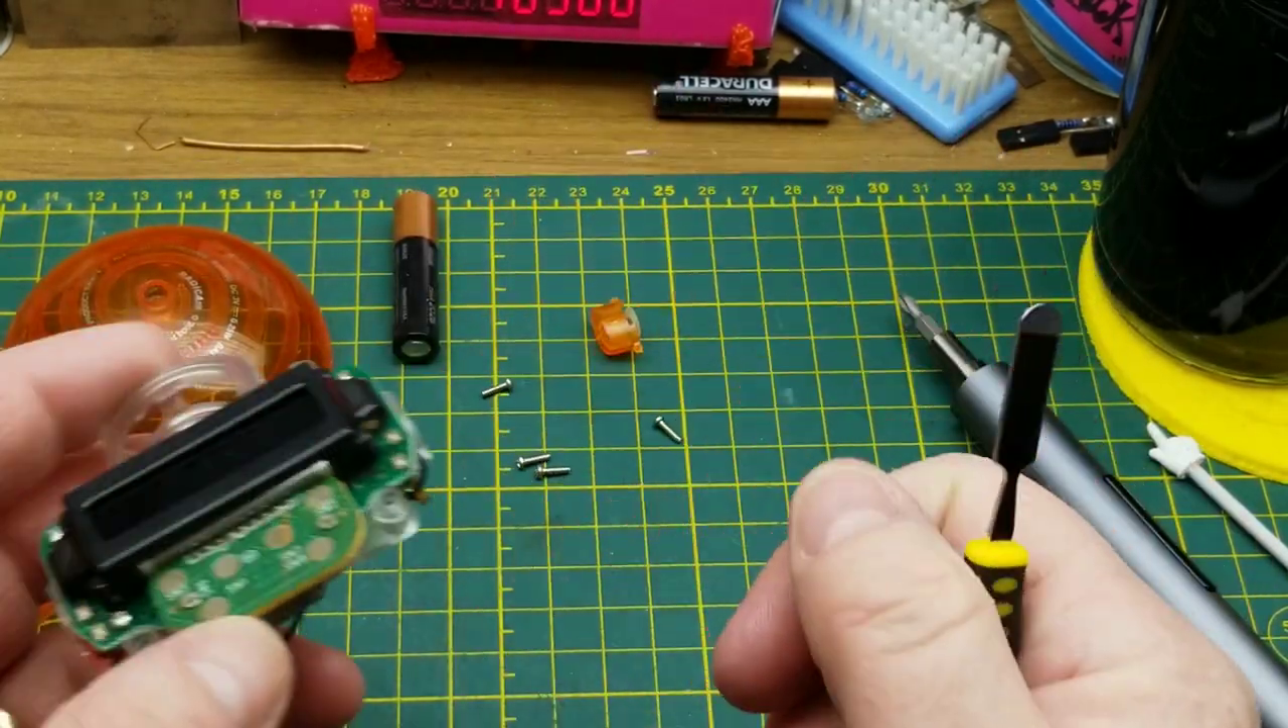So there's four screws dropped out.